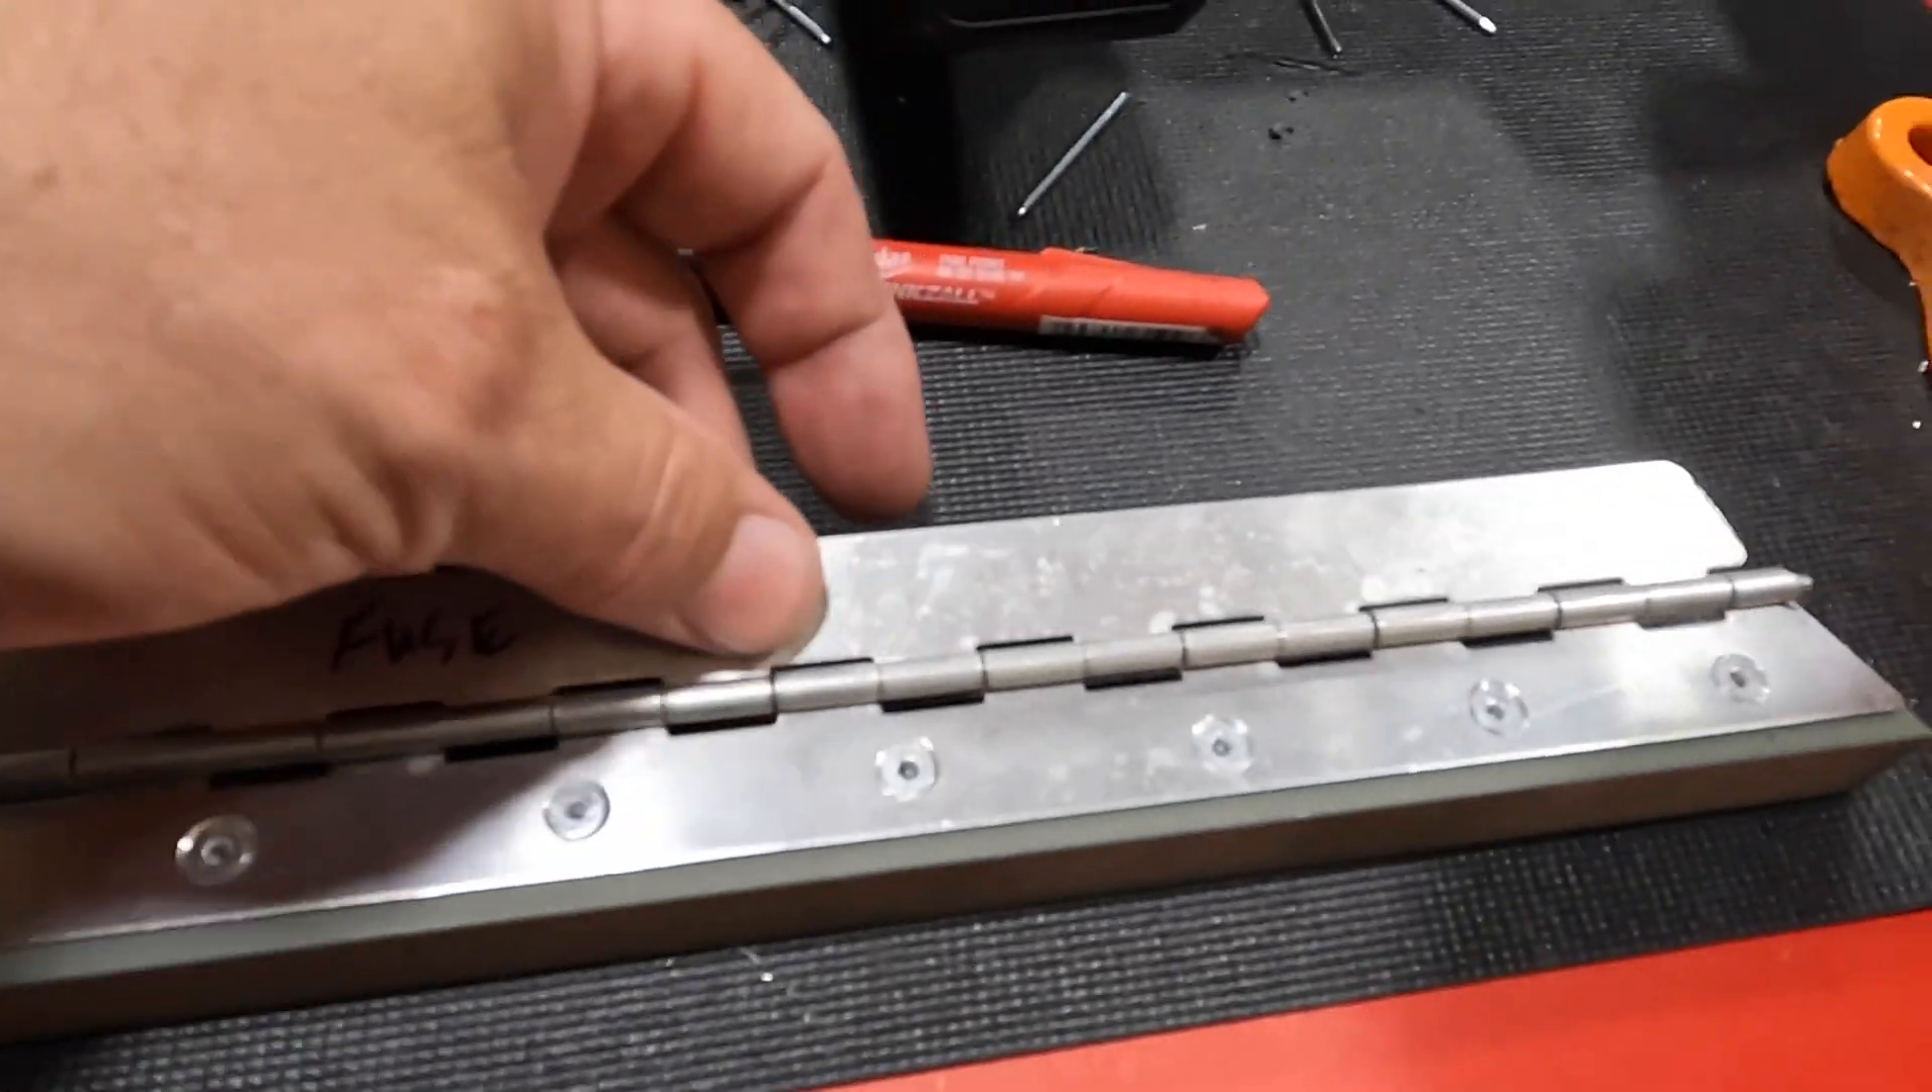And there is the final product guys. All the rivets are countersunk. Everything's in. We've got our hinges in there.